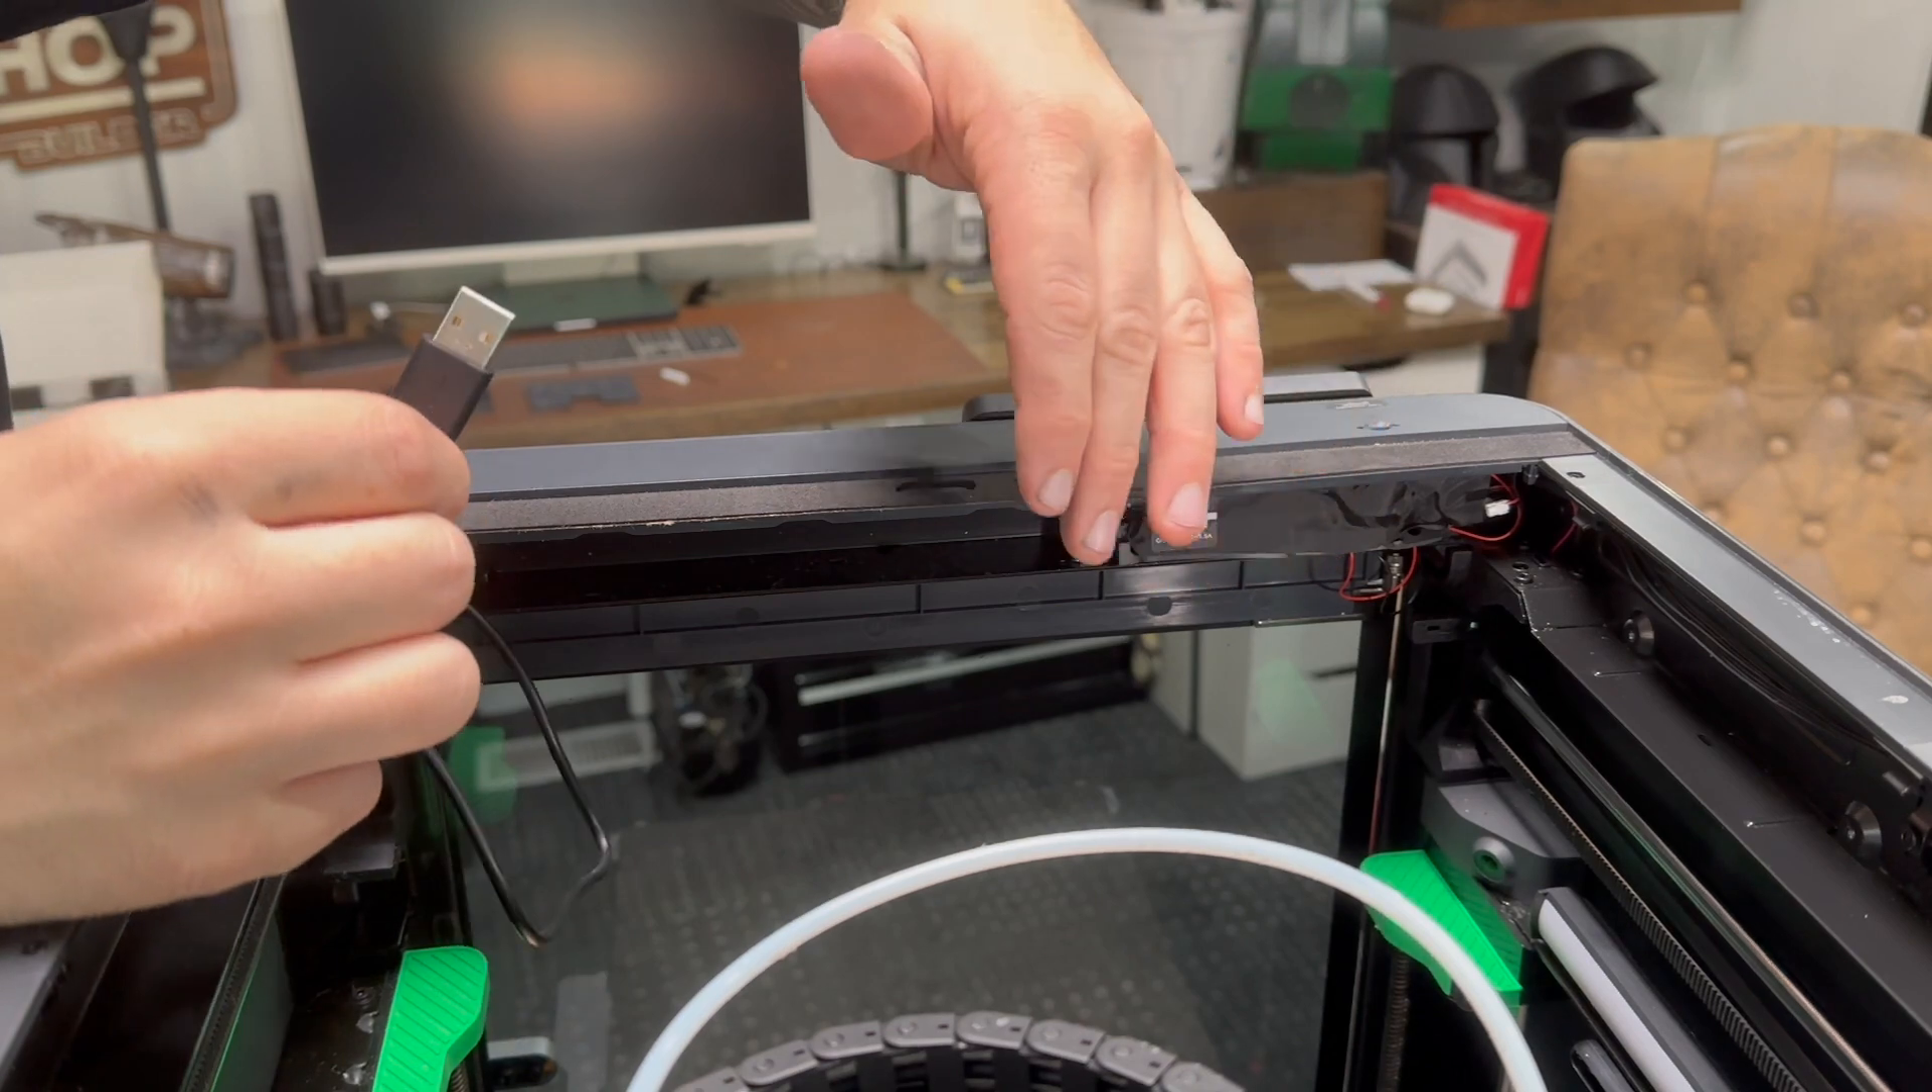You're going to take your USB and you're going to notice I didn't cover back up this section of the printer when we changed out the LED.